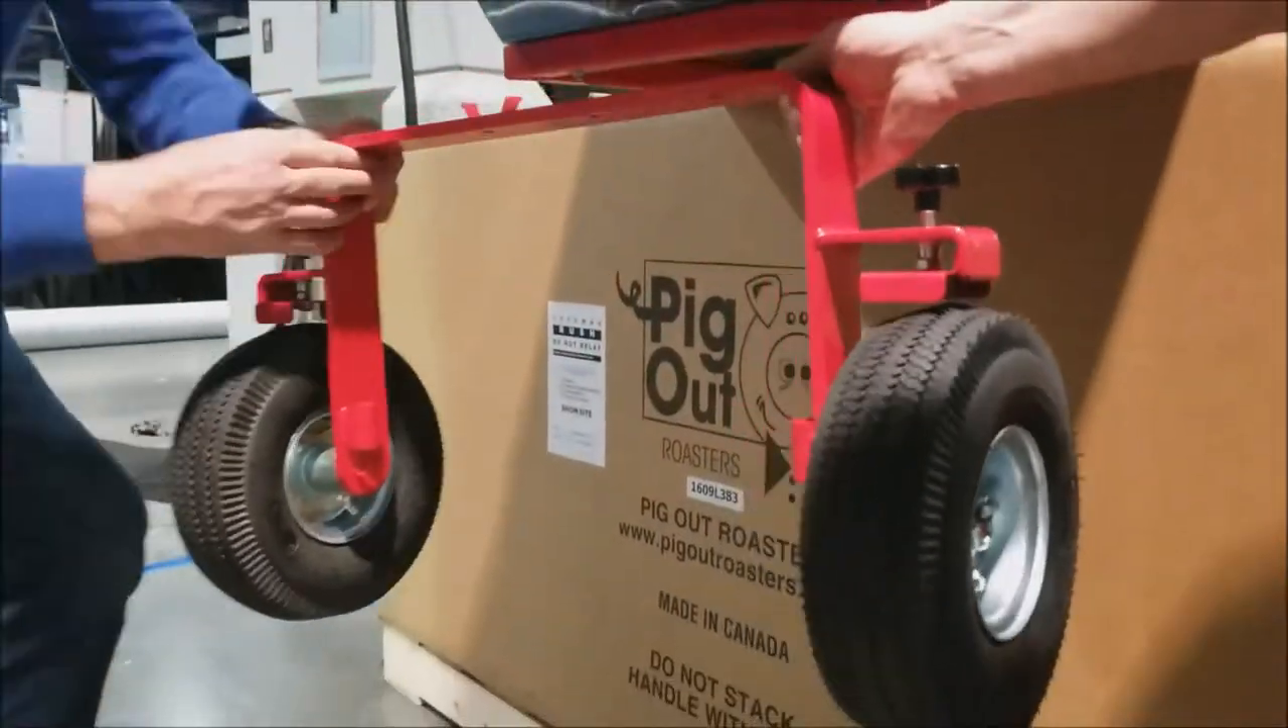We've already installed the wheels by removing the nut and placing each wheel on the attached axle wheel pins.